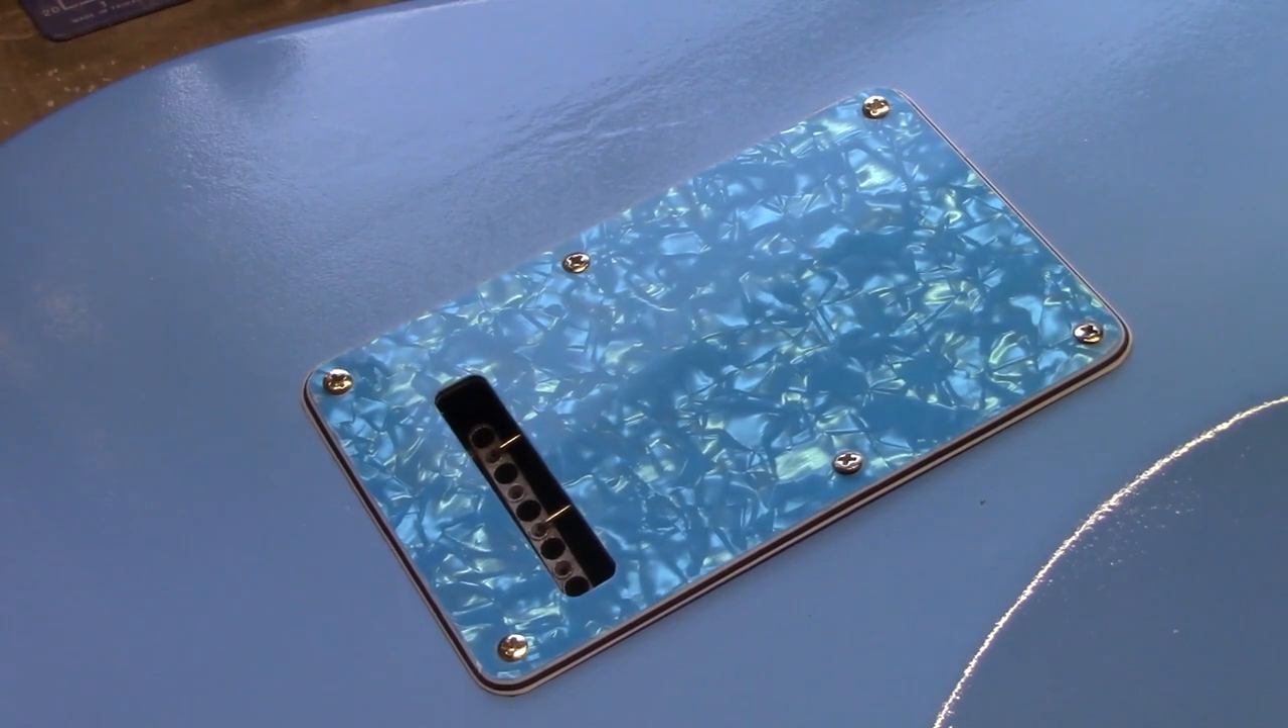So that's our back plate installed.